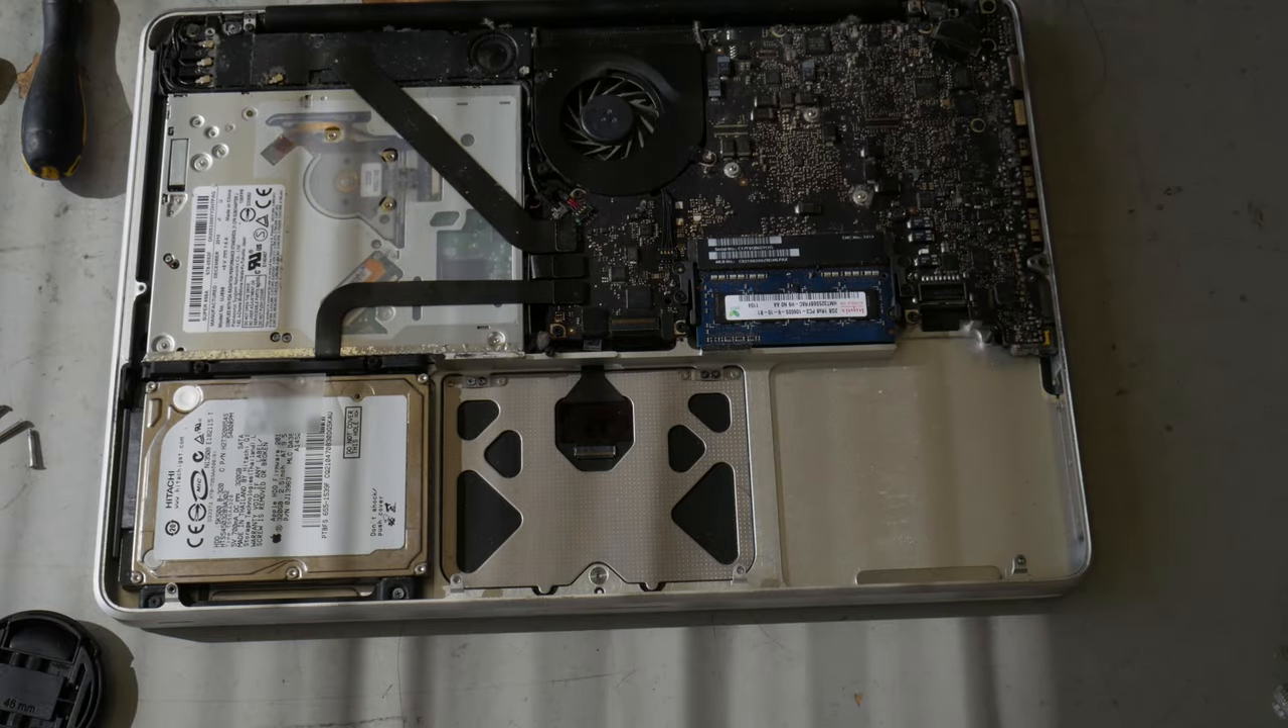Alright, as you can probably see I have already removed the old battery.